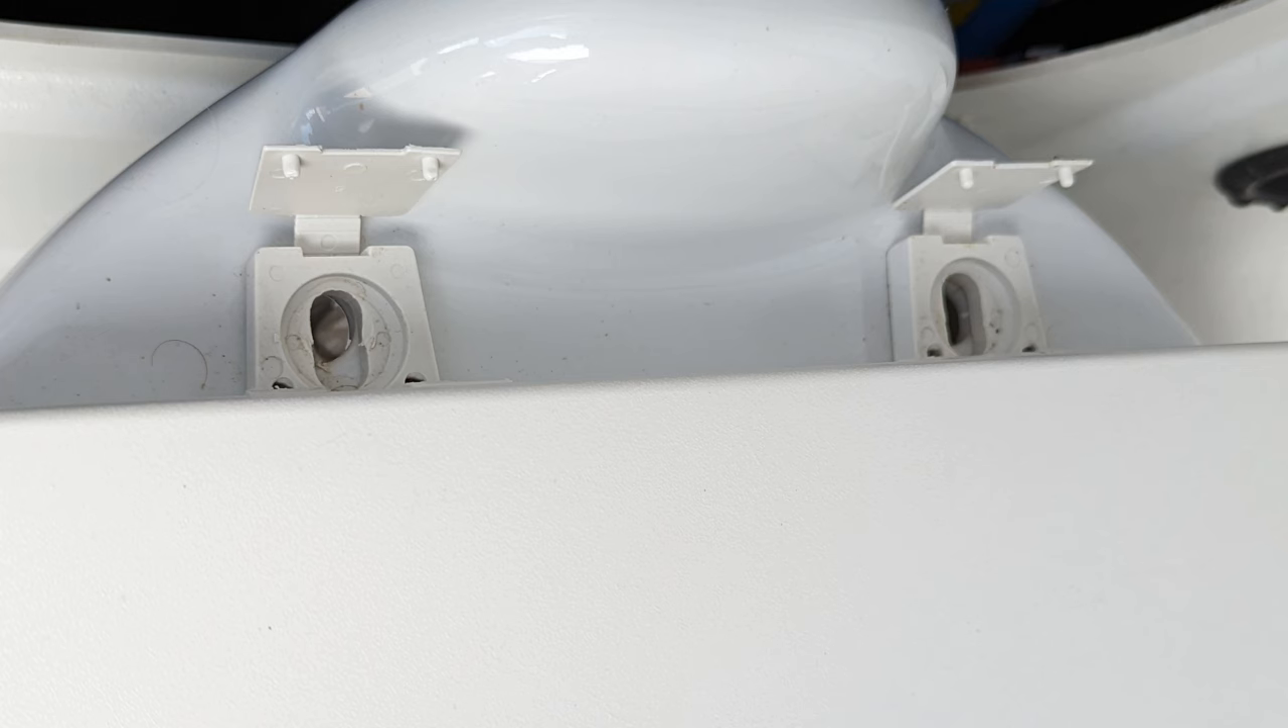With both screws out, it's time to remove the seat and clean the toilet bowl in preparation for mounting of the upgrade.